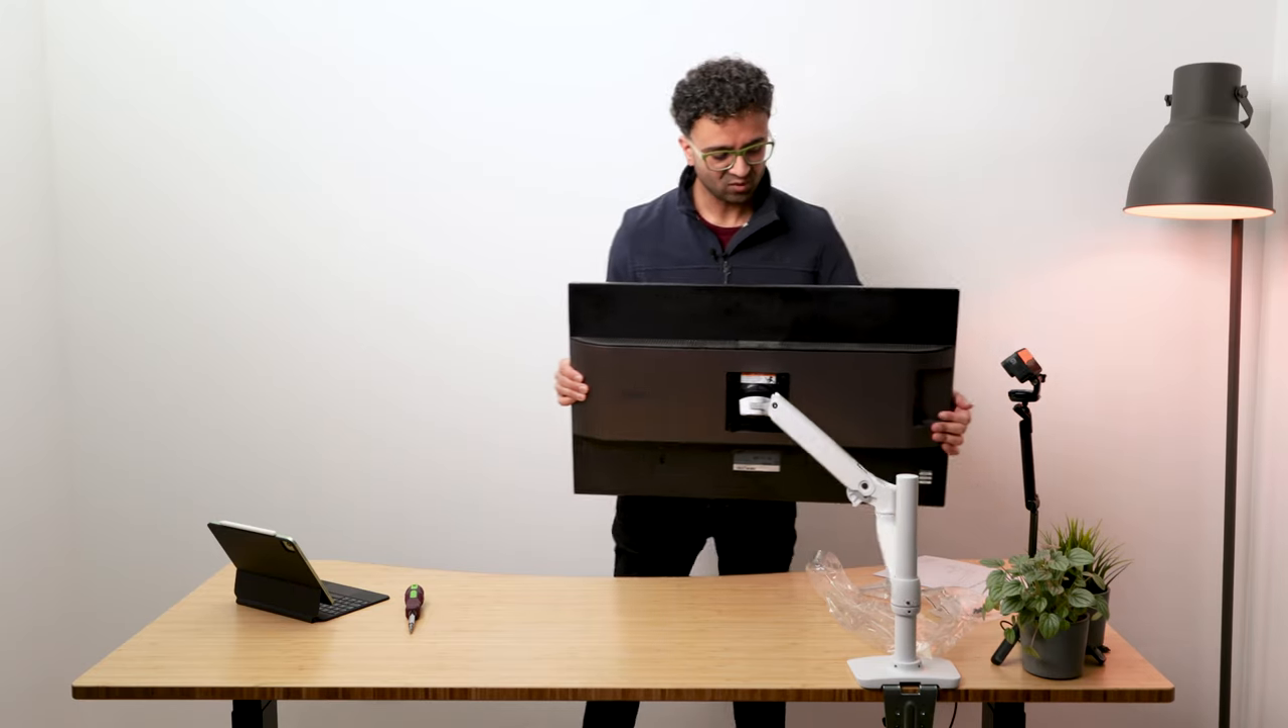So i'm going to lift up my monitor and i'm going to put this arm there and now we have our arm on a monitor.